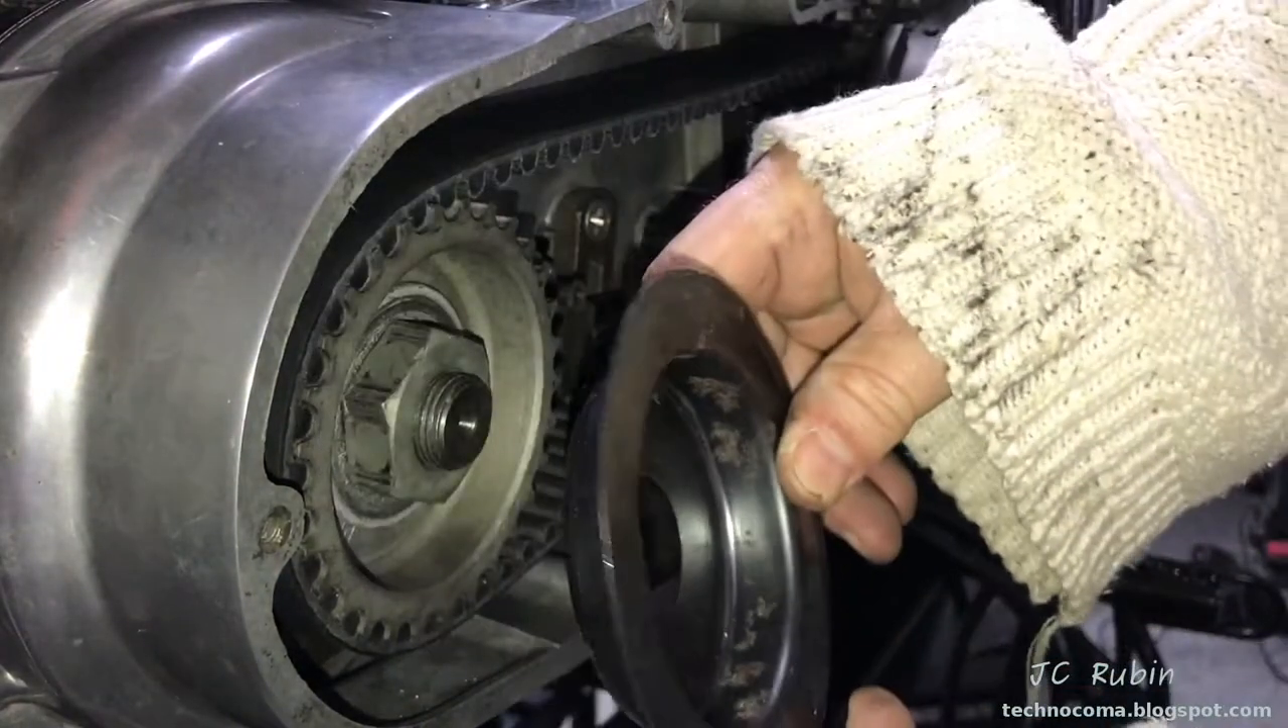I have neglected to put the outer belt guide back on.